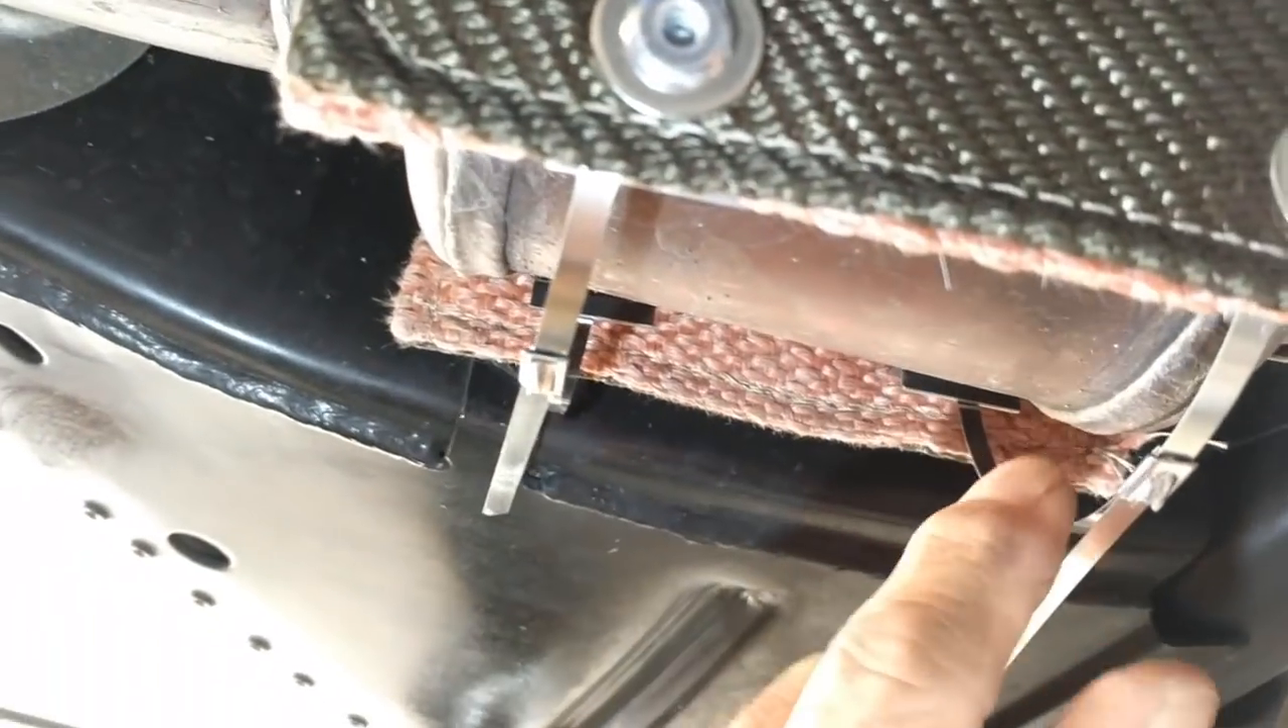Okay, so now I've started to fasten the tie wraps, the steel tie wraps.